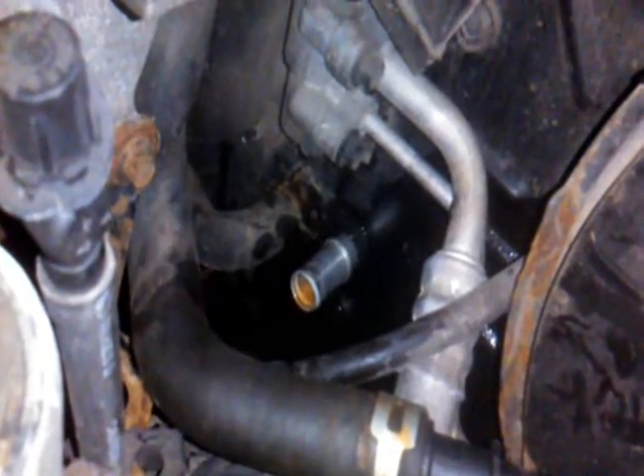So right down there, there's the two connectors for the heater core. I've taken one of them off already.